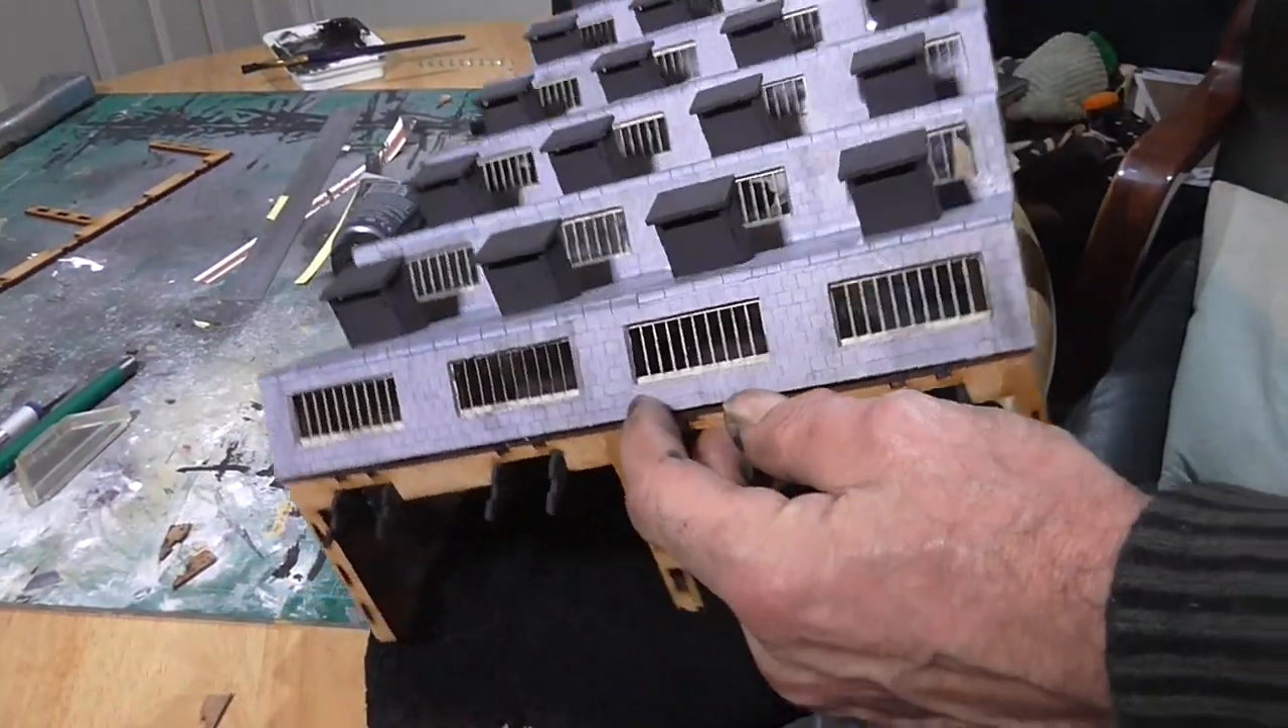So now I have fitted the chimneys. And that is how it looks.